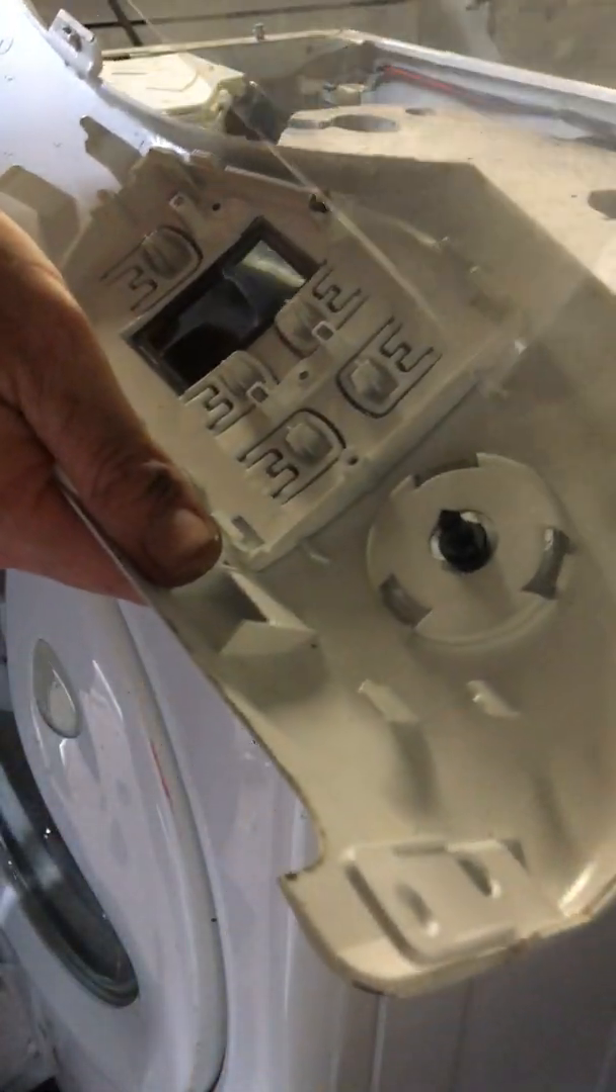Okay so that's the the board removed from the plastic fascia.